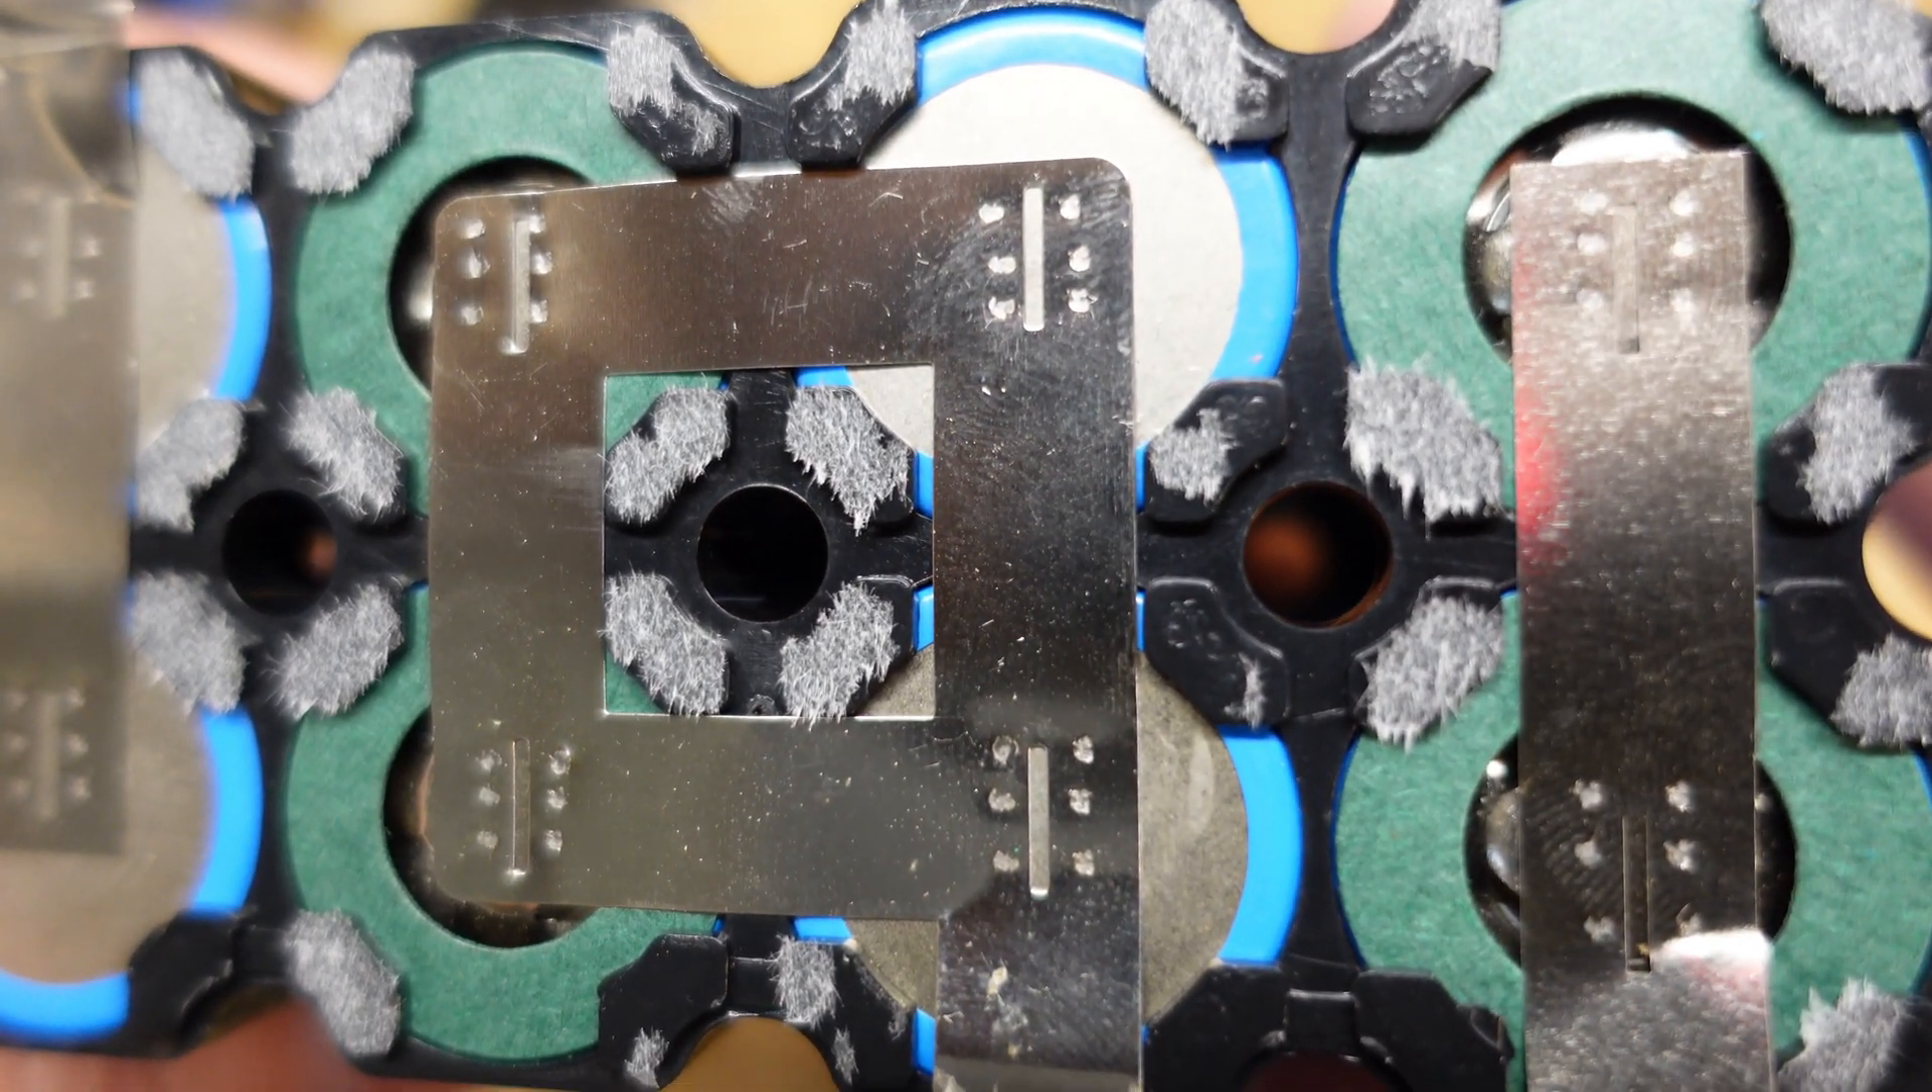I see each cell was hit three times for a total of six spot welds there.